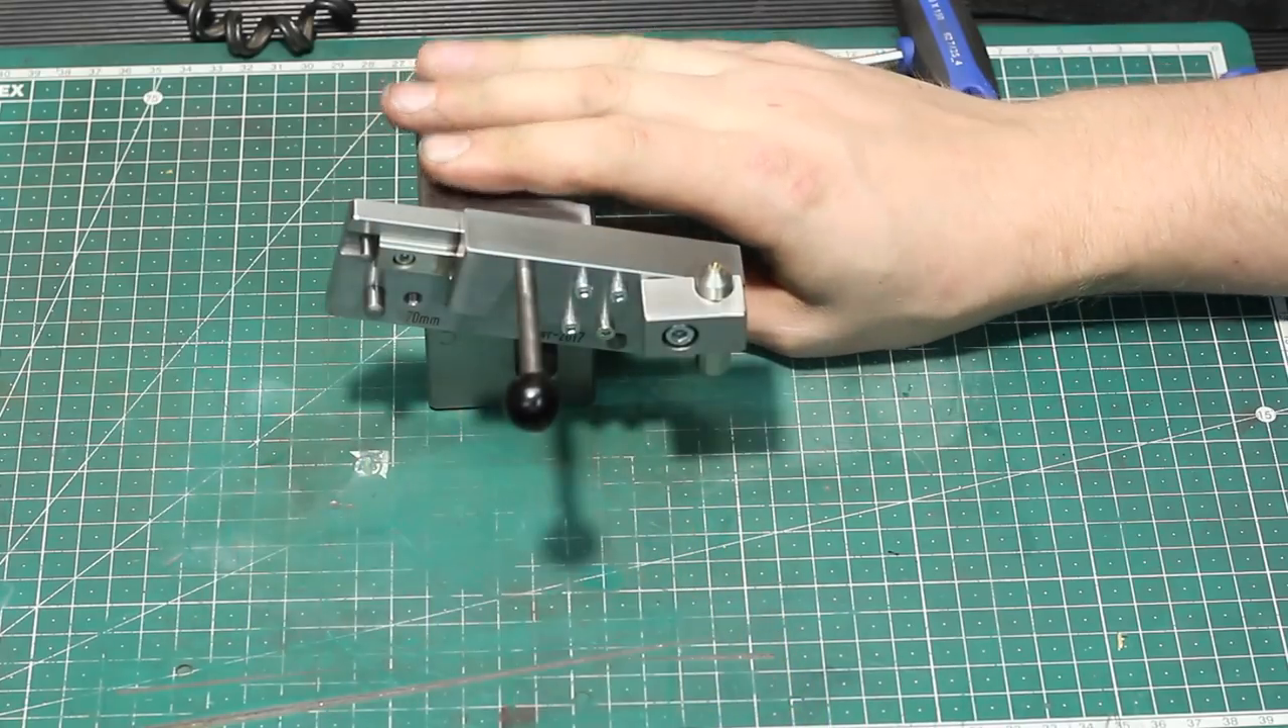There we go, that's the diamond dresser finished. Mounted all back together.